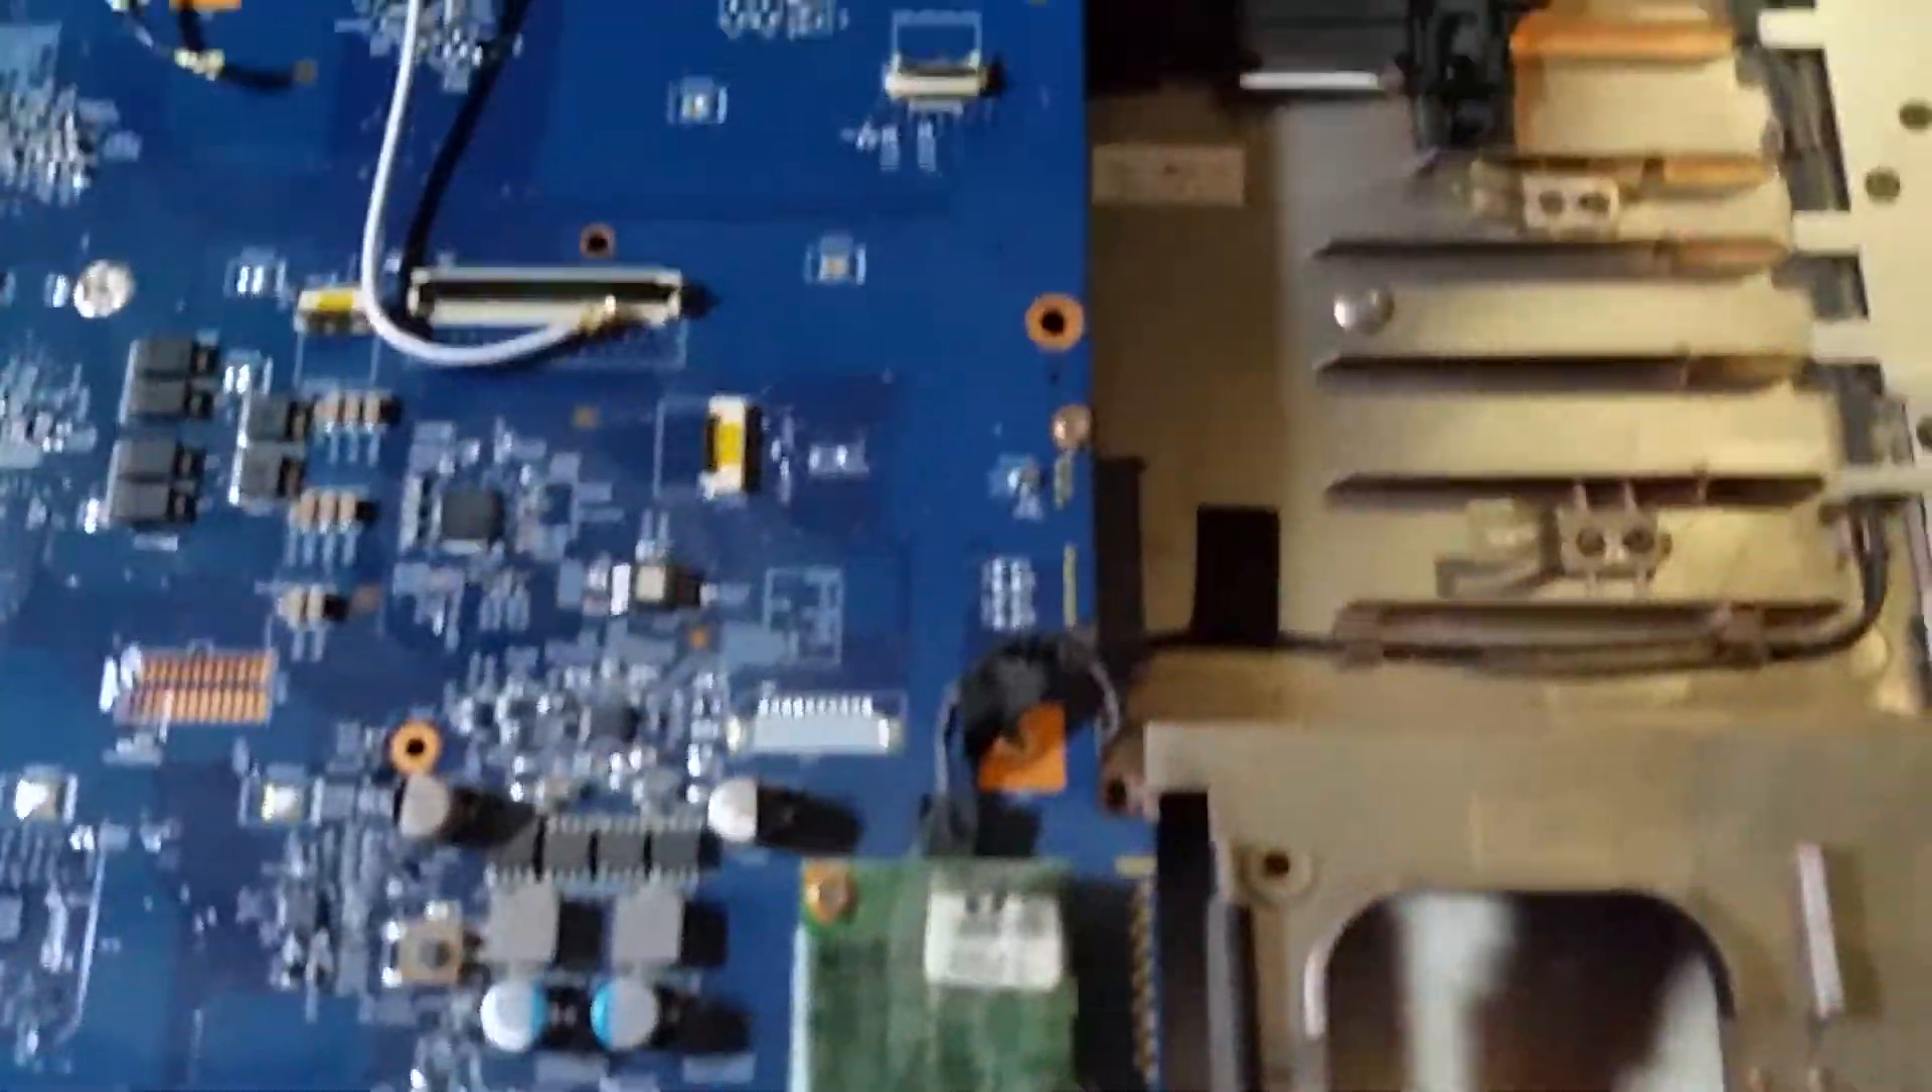So I'm still not to where I need to be. I've still got to pull the motherboard.